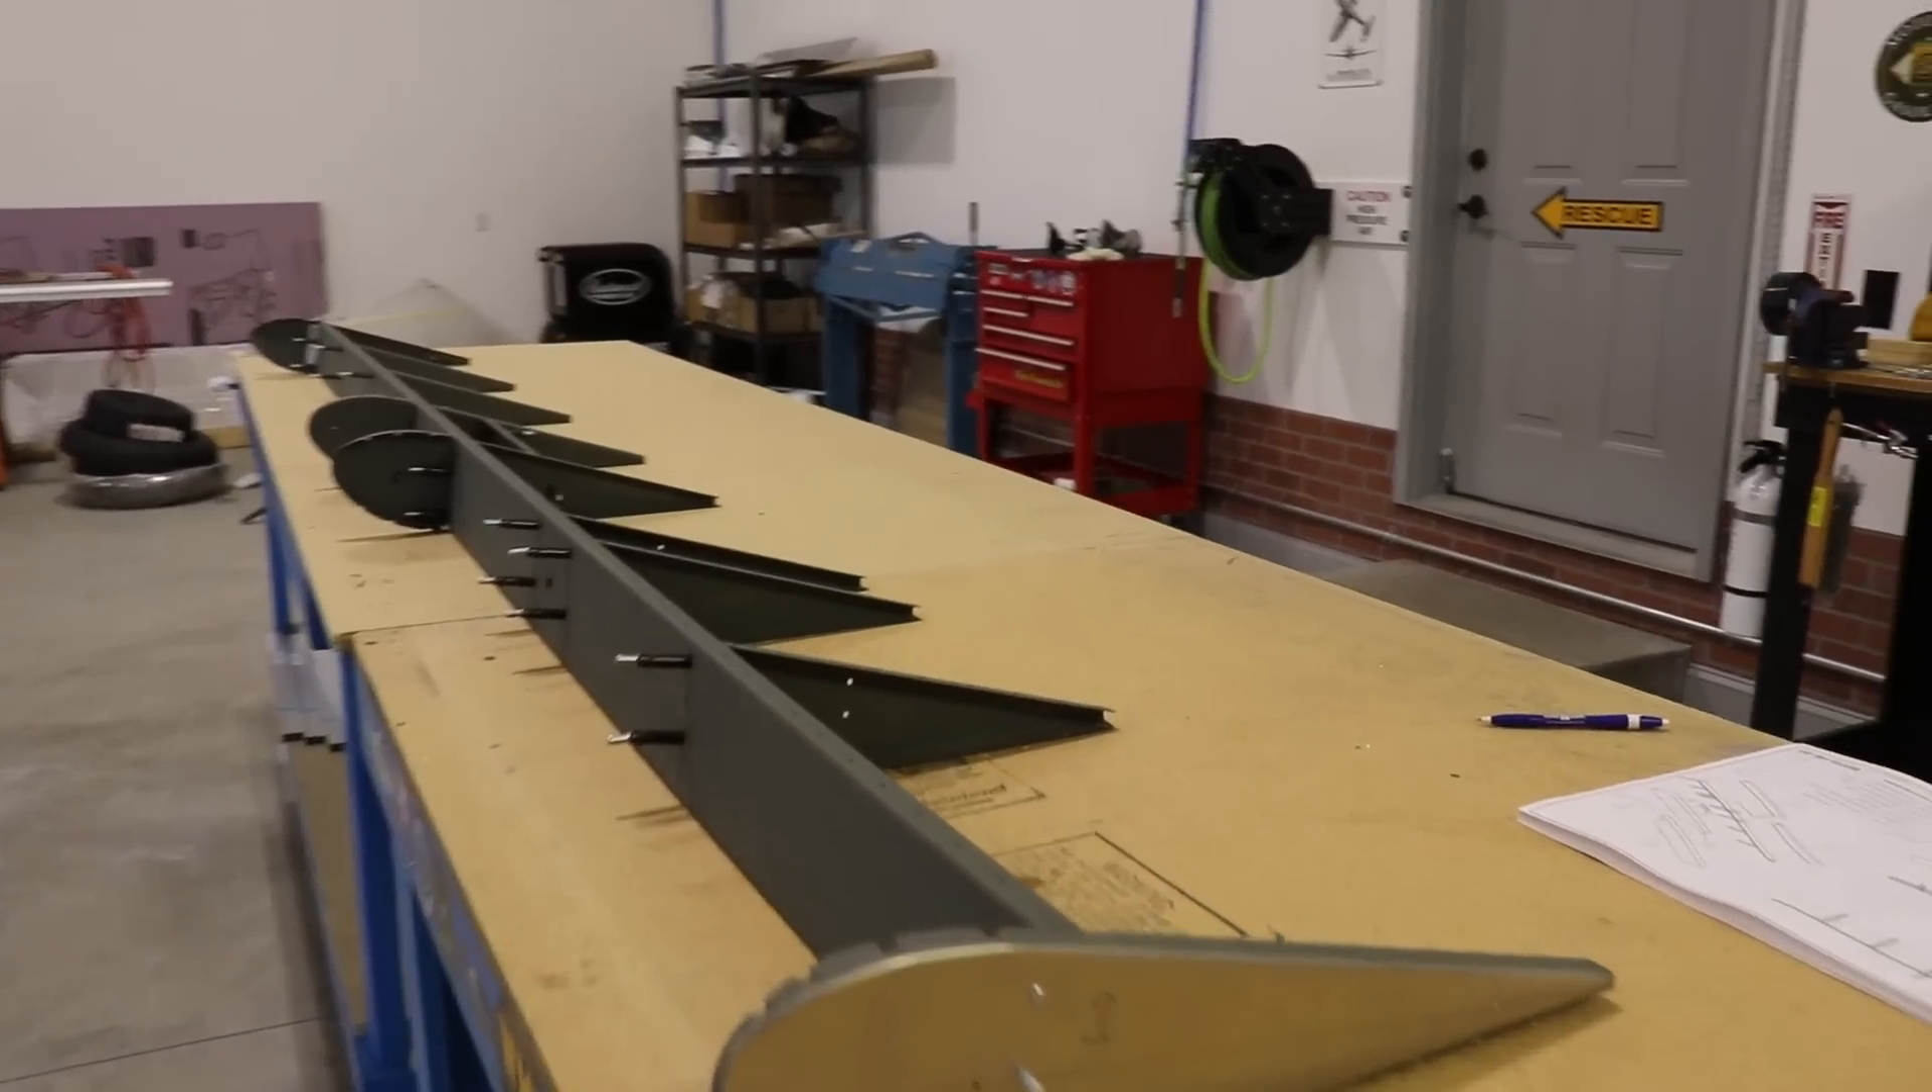Here is the completed skeleton it is ready for riveting and it's ready for the skins.